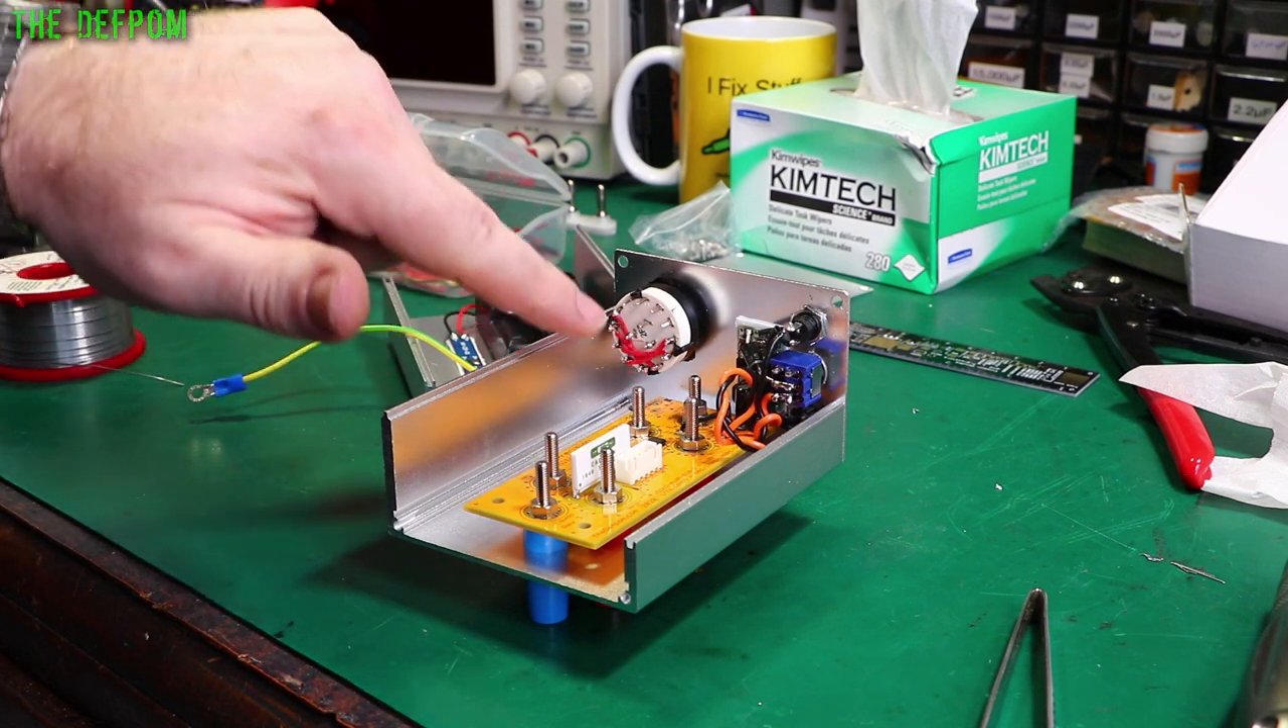I've started wiring up the switch on the back here.